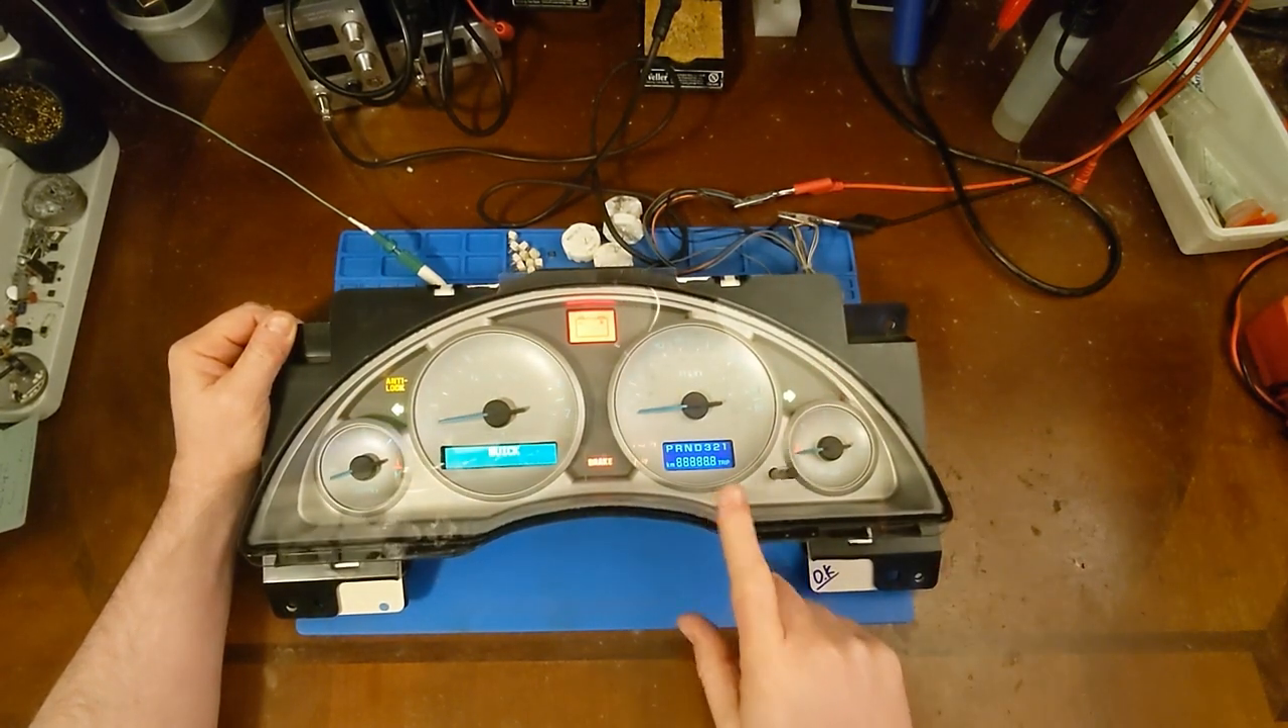And here we are with all the plastics back assembled.